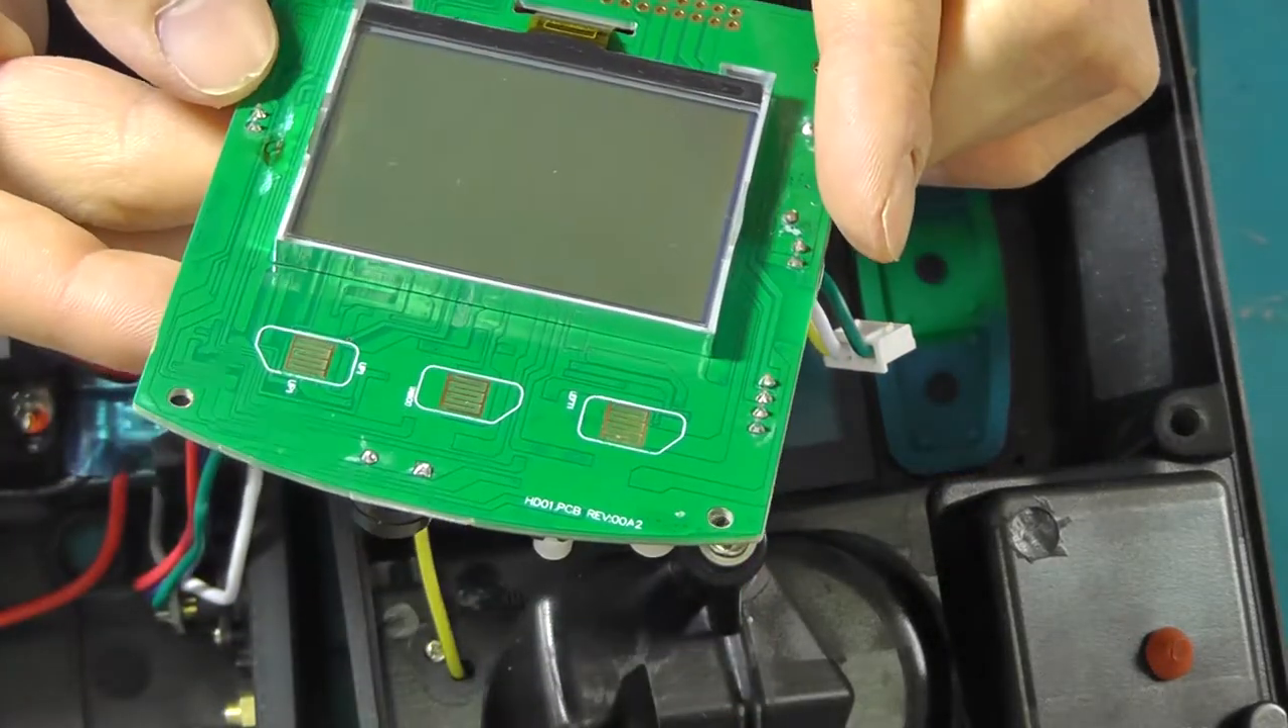There you go. So the screen is out.